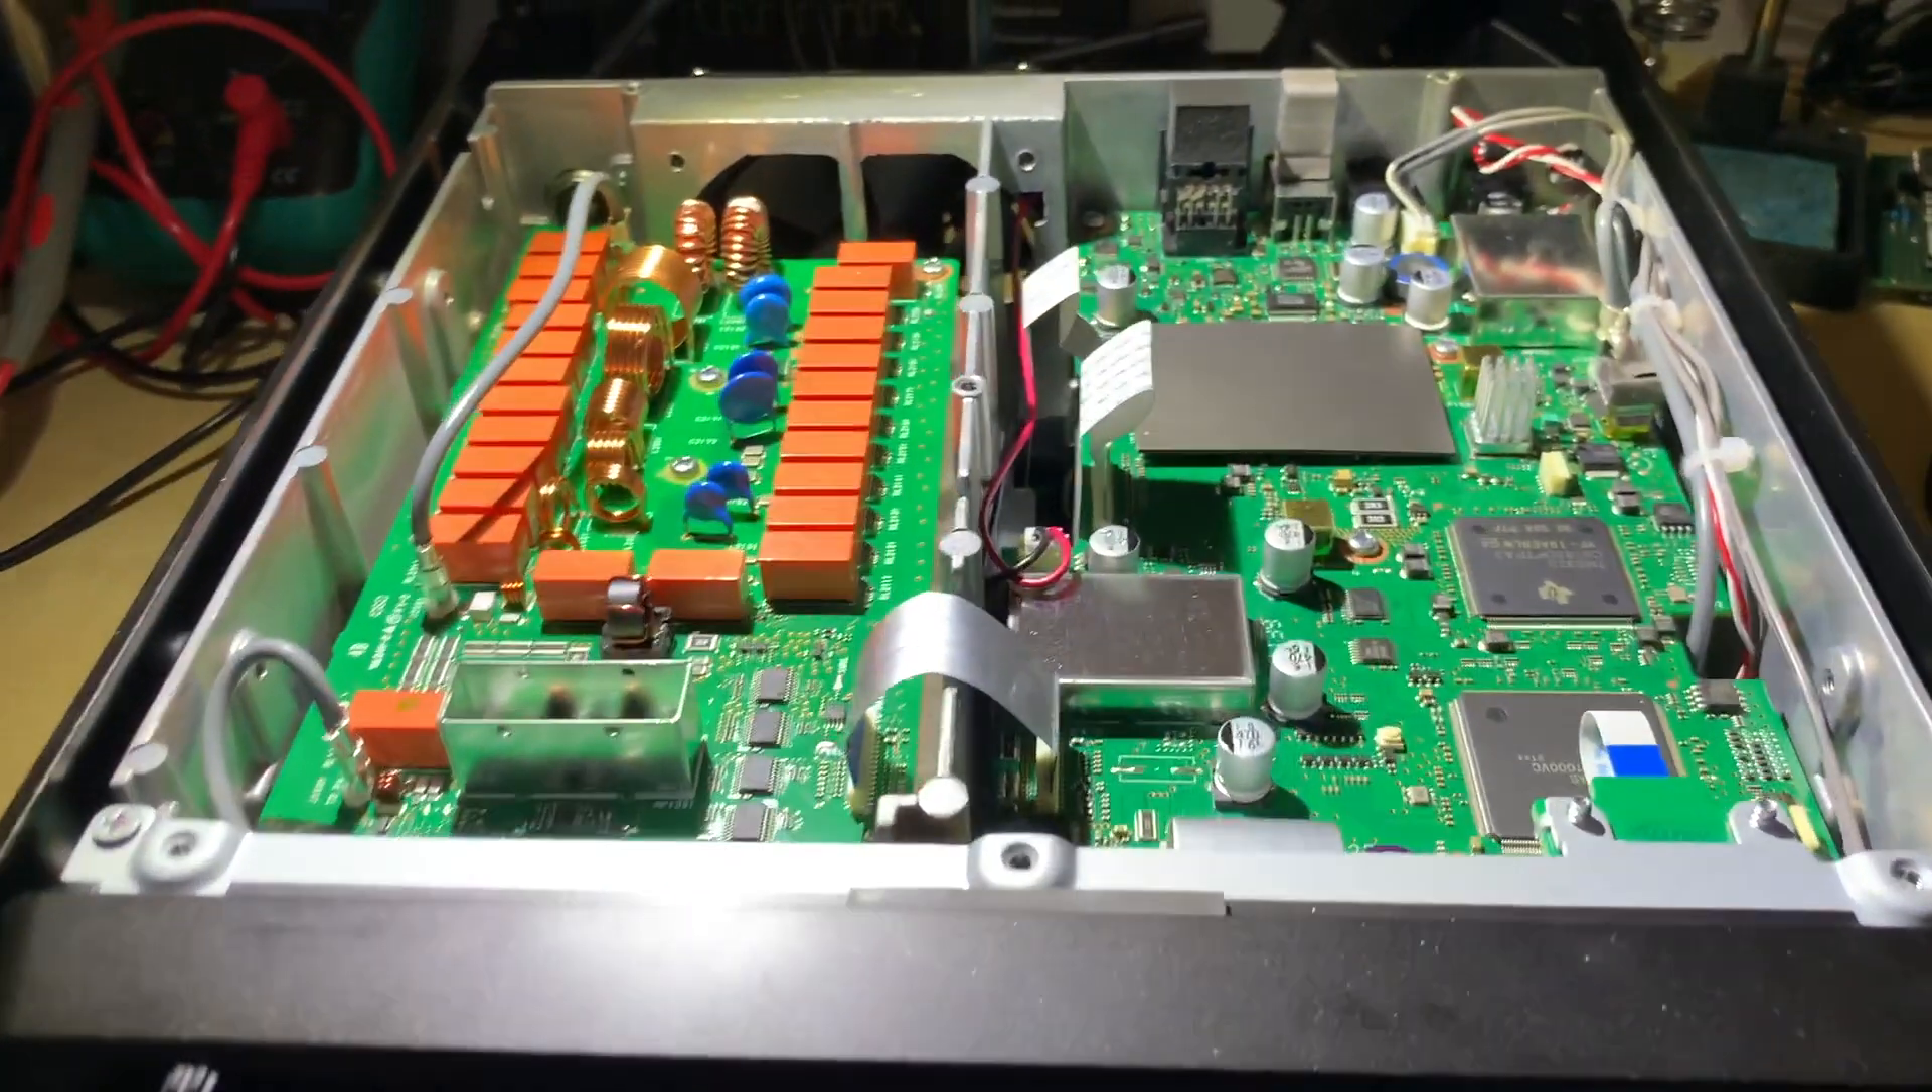Okay so here is the unit i have already removed the bottom cover which is because i would like to remove this diode here.